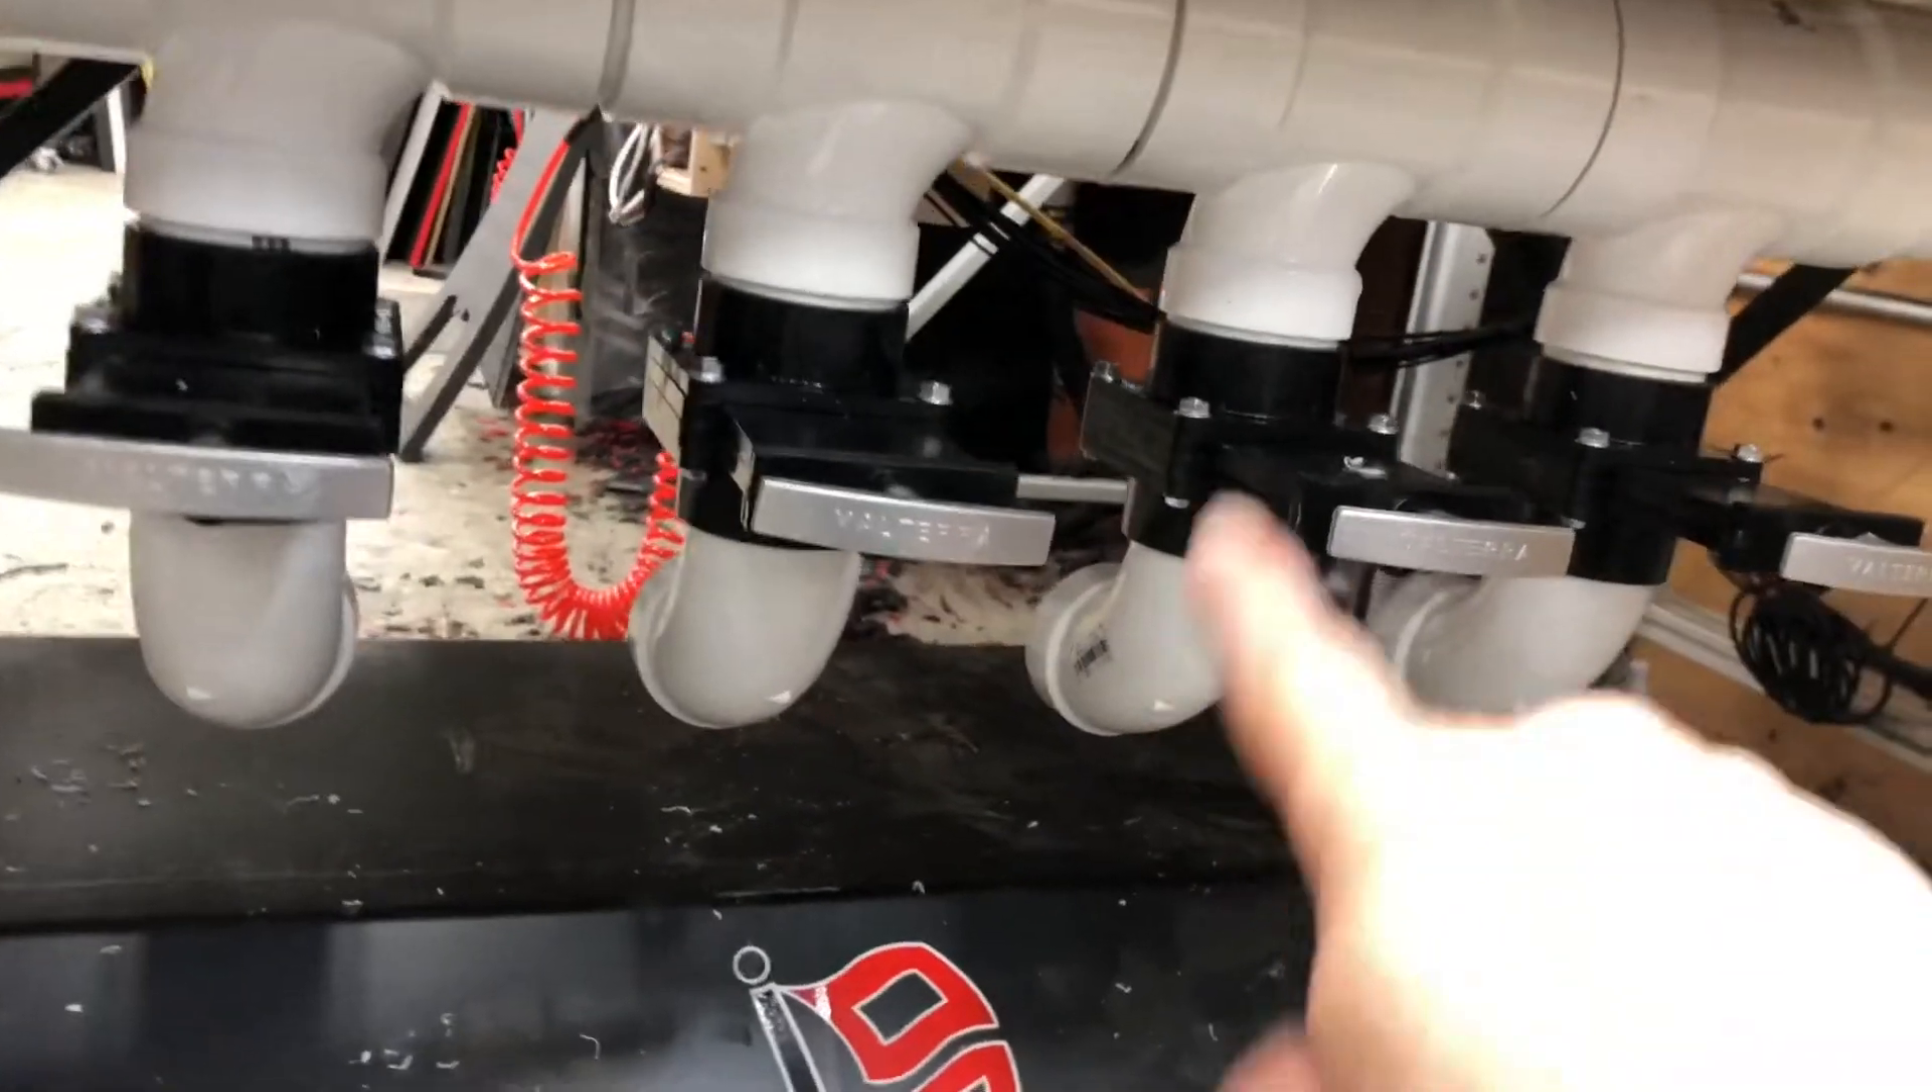All right, so I got the manifold popped in, four valves.